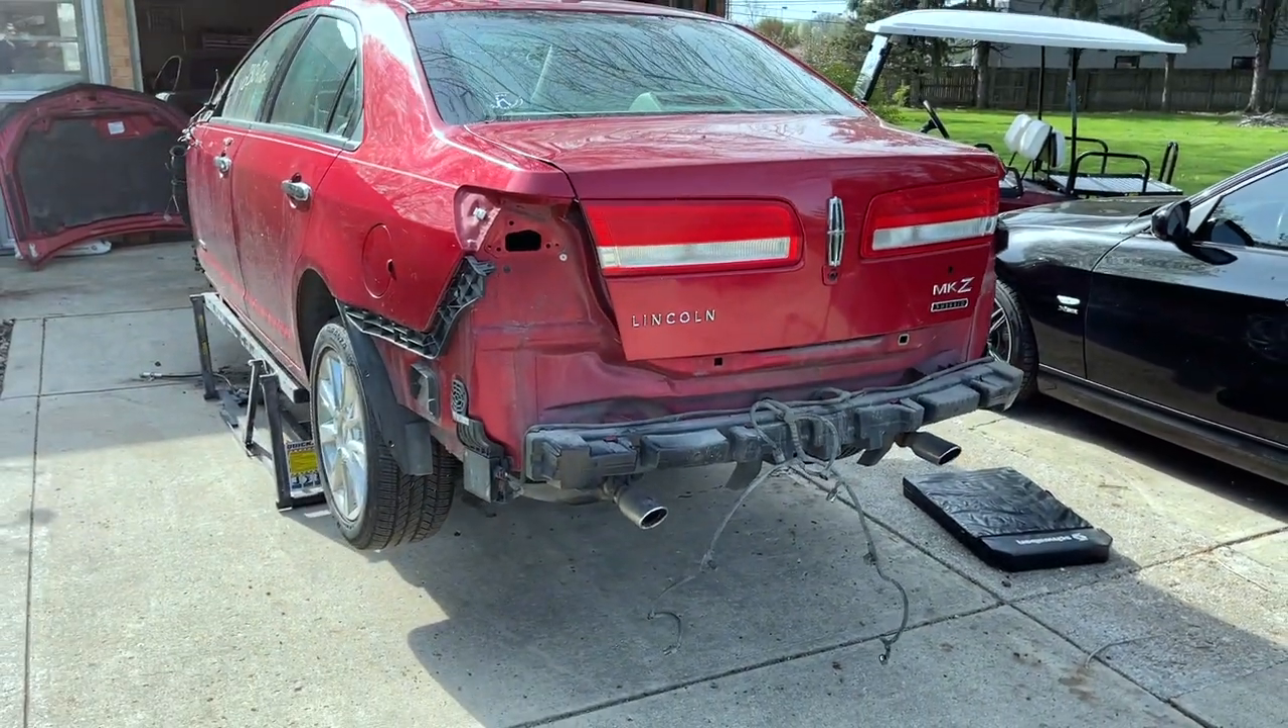And I am going to leave this trunk lid on for now because I'm not ready, of course, to put the donor one on.